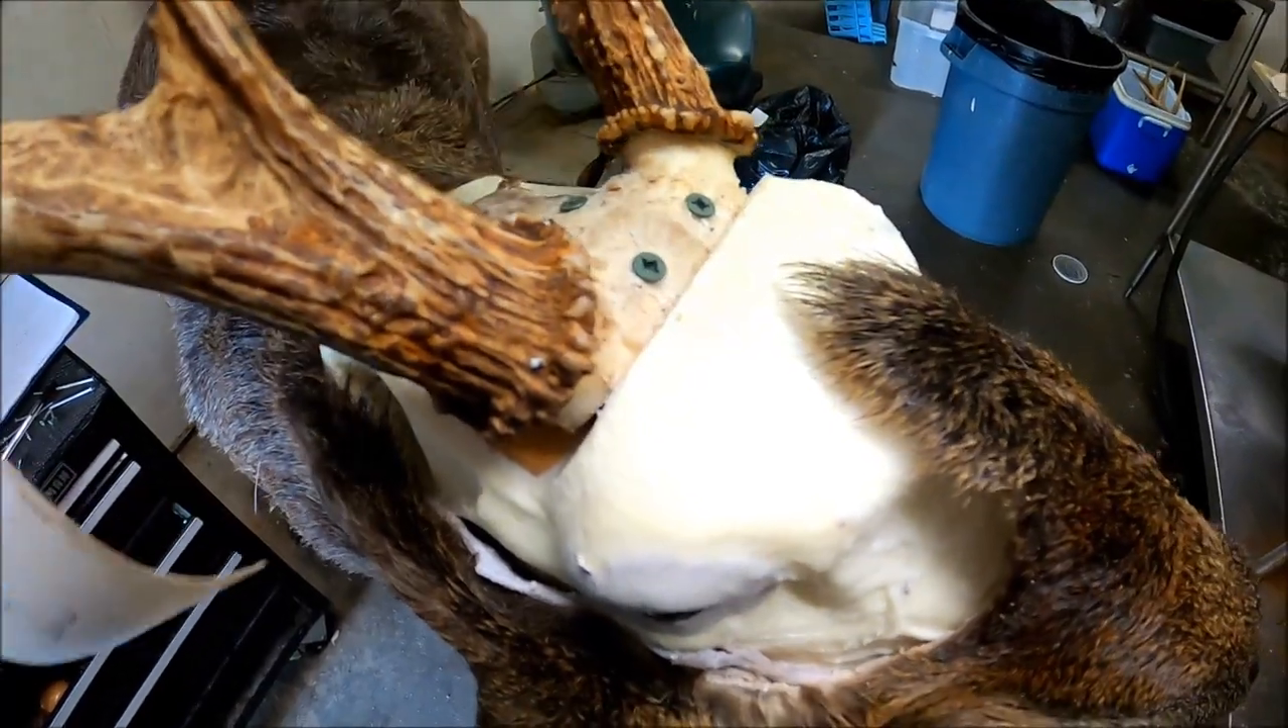Now I've mounted my rack up onto my form and y 'all can see where I put these in at an angle.